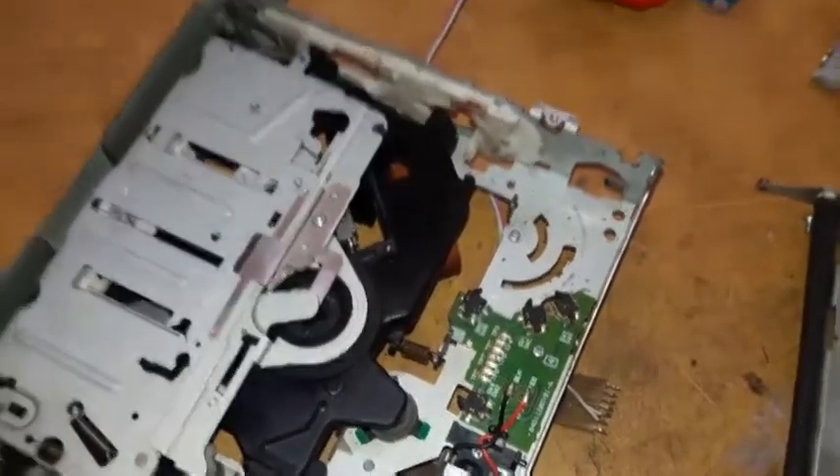Now I disassembled the Alpine CD.